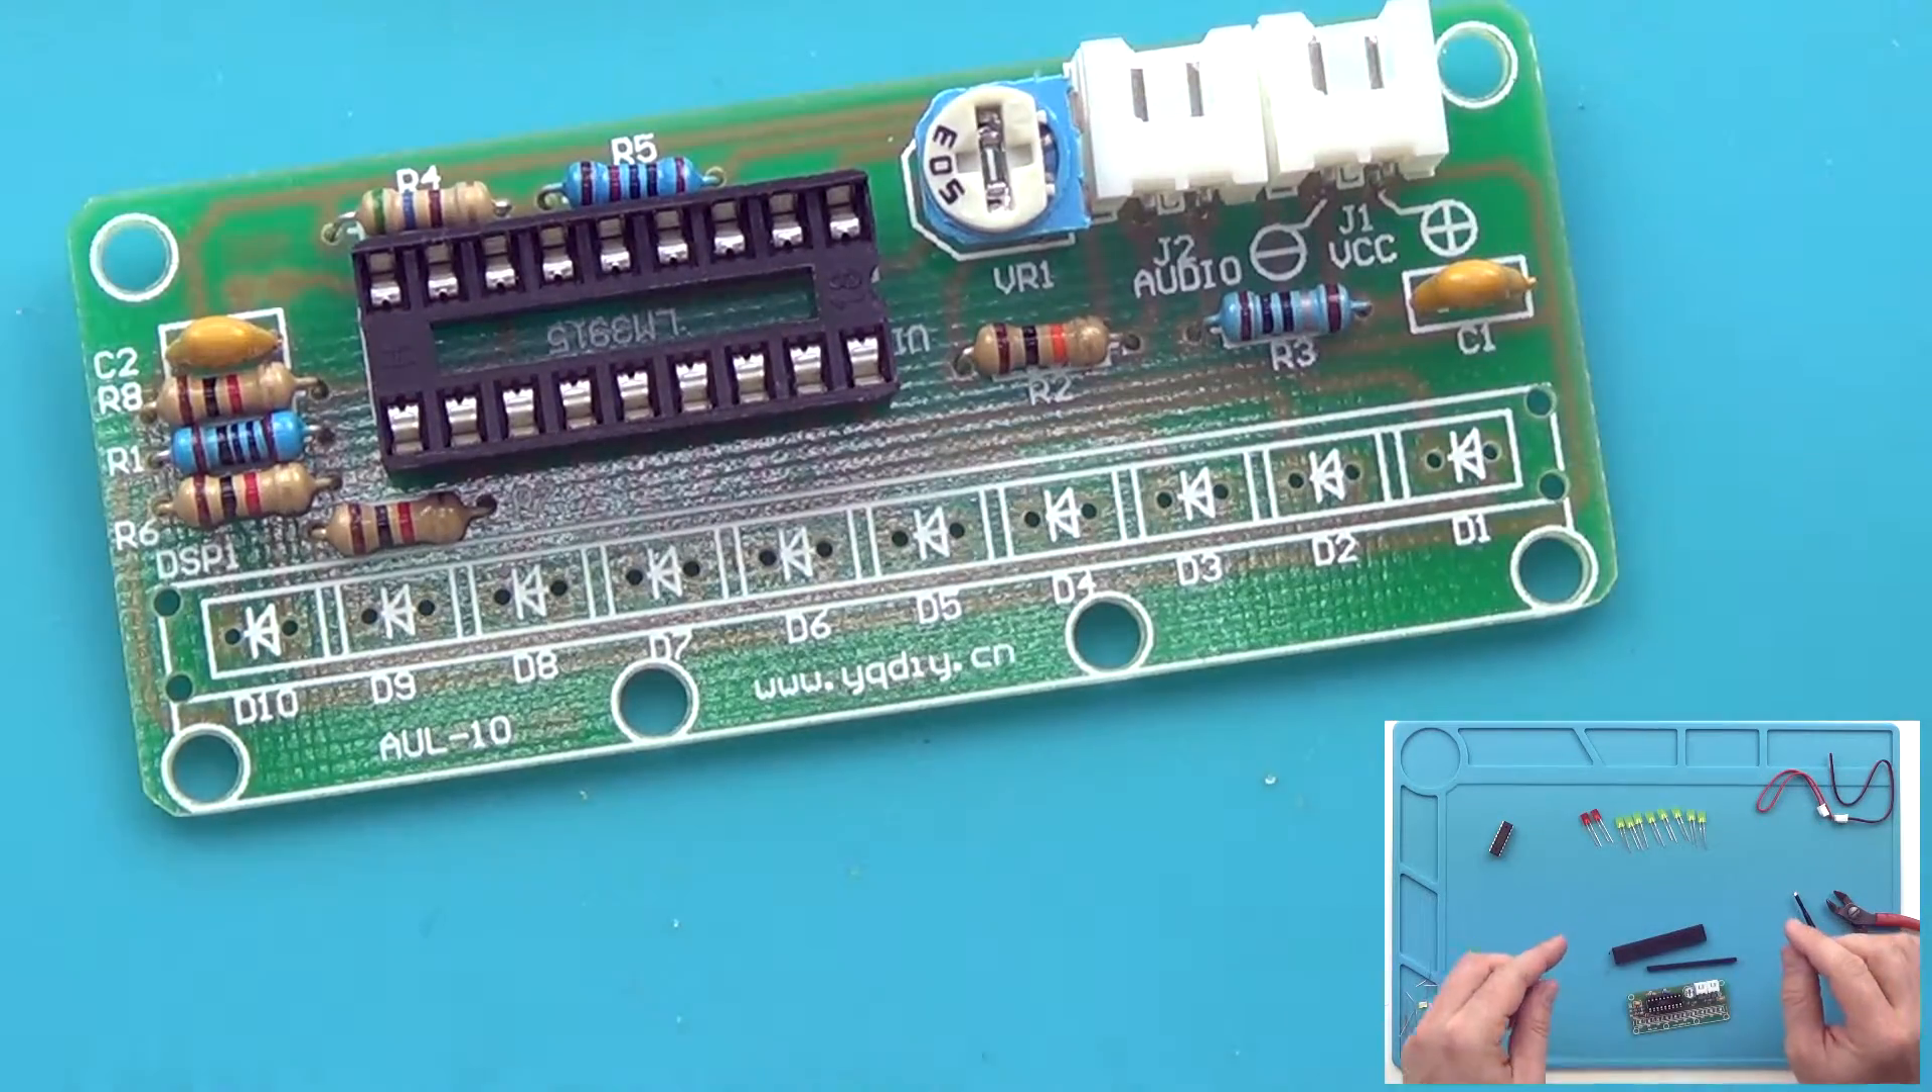No i na sam koniec pozostało nam przylutowanie tych wszystkich diod LED.